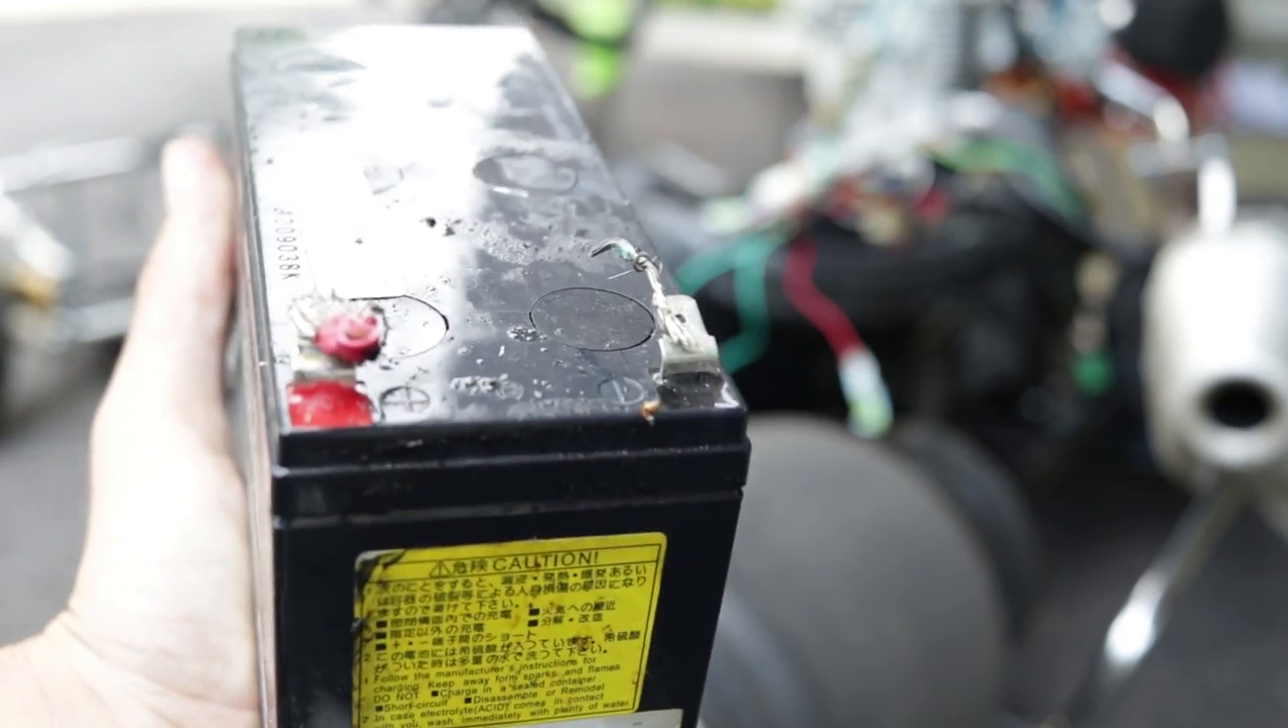So I've detached the battery and I've cut the wires off.